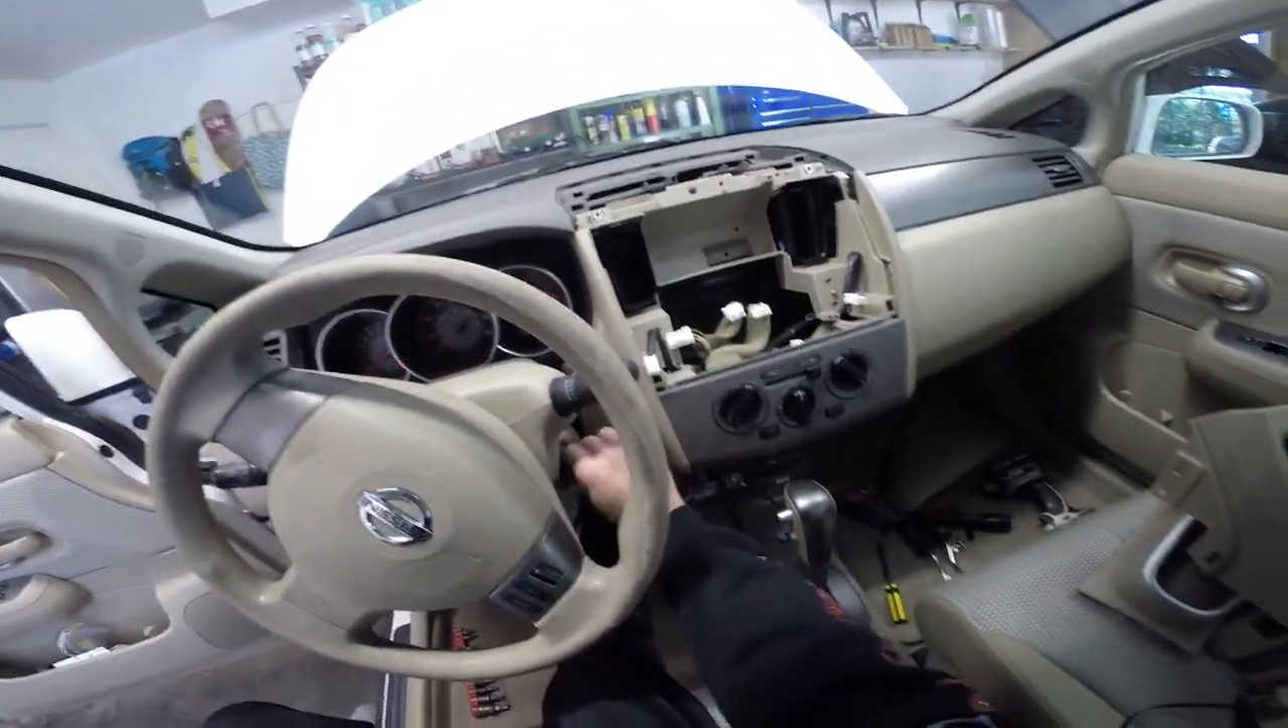And now the whole center console area is exposed.